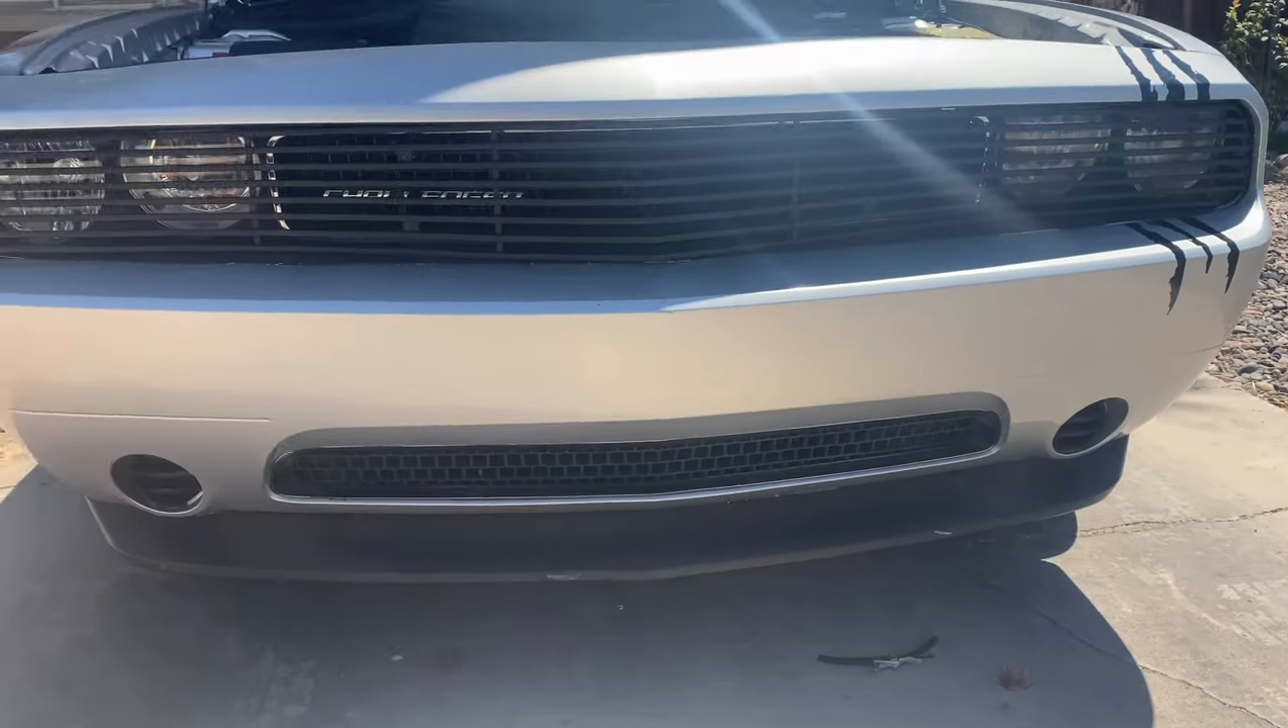But that's the grill right there. It's on now.